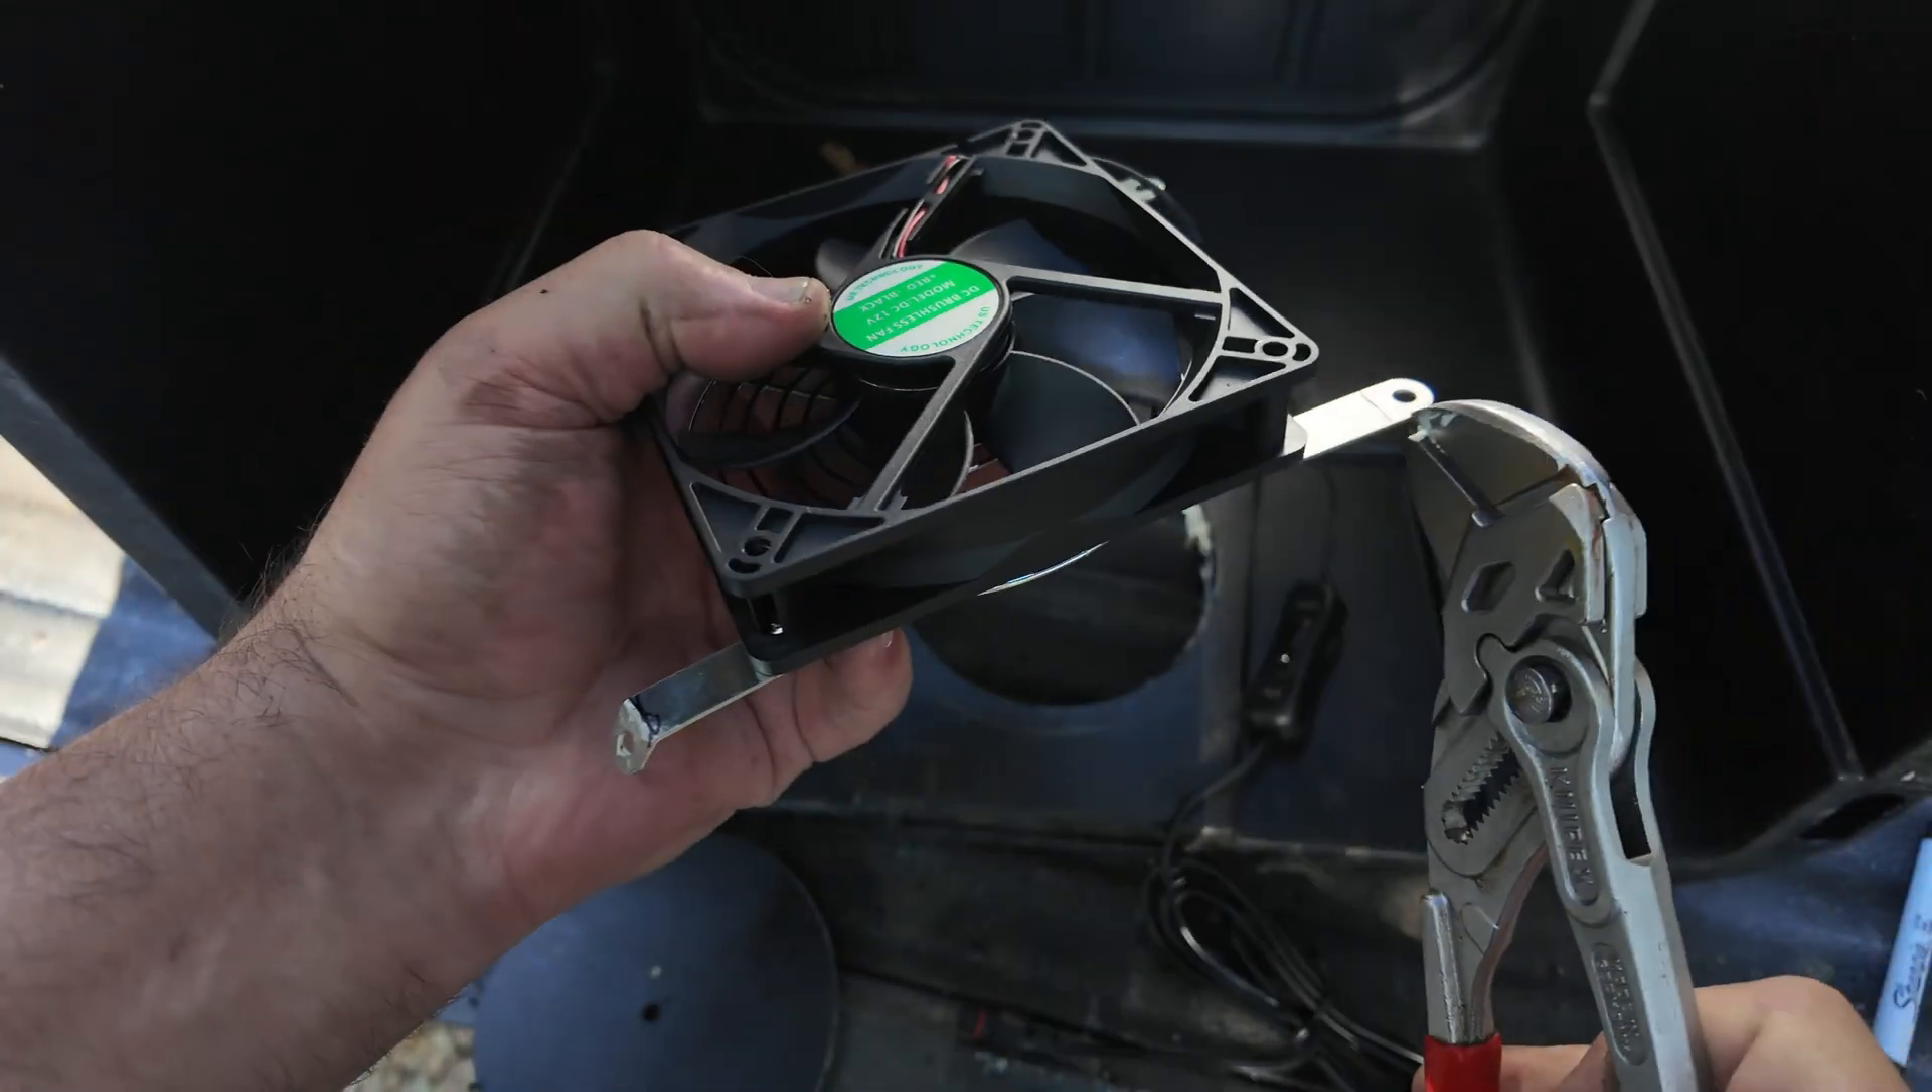Now this this is the fan sitting there ready to get mounted.